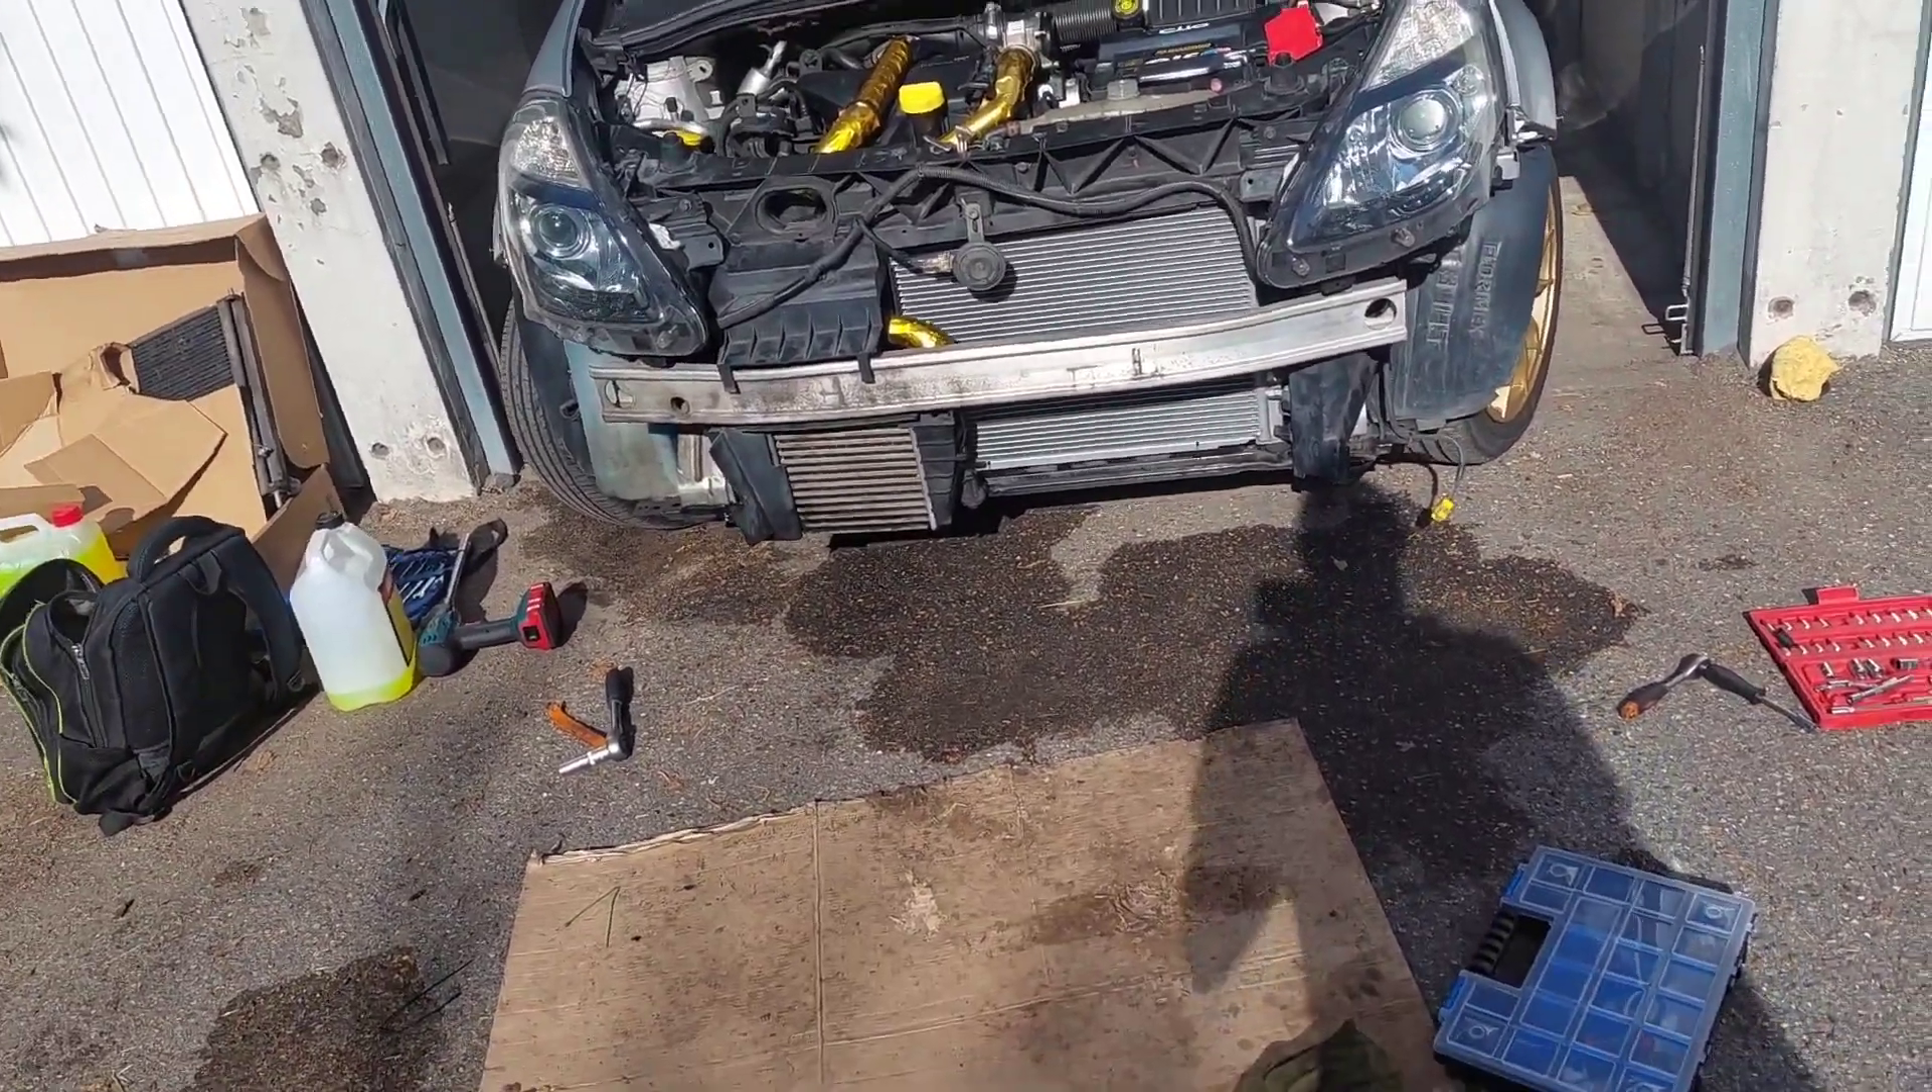Donc là j'ai remonté encore des éléments Les phares.